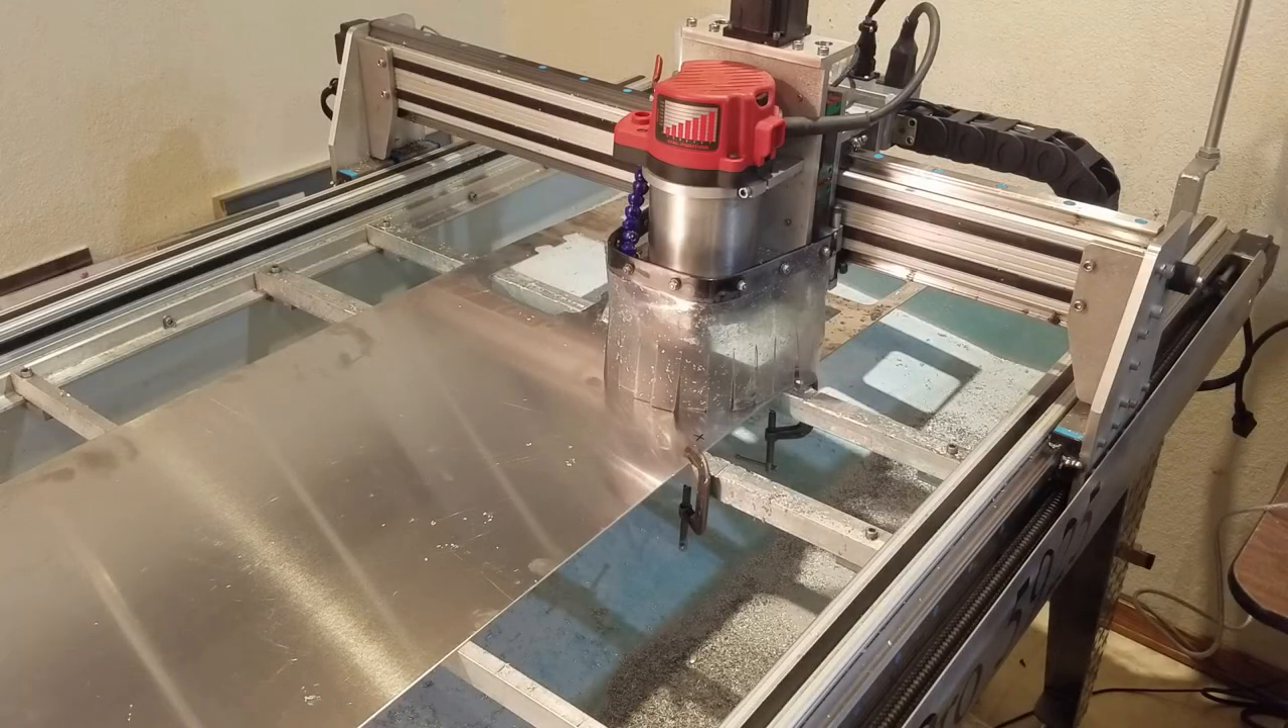Okay we've got our splash guard in place and uh so all now all we have to do now is either open up the cut dialog and hit cut file.